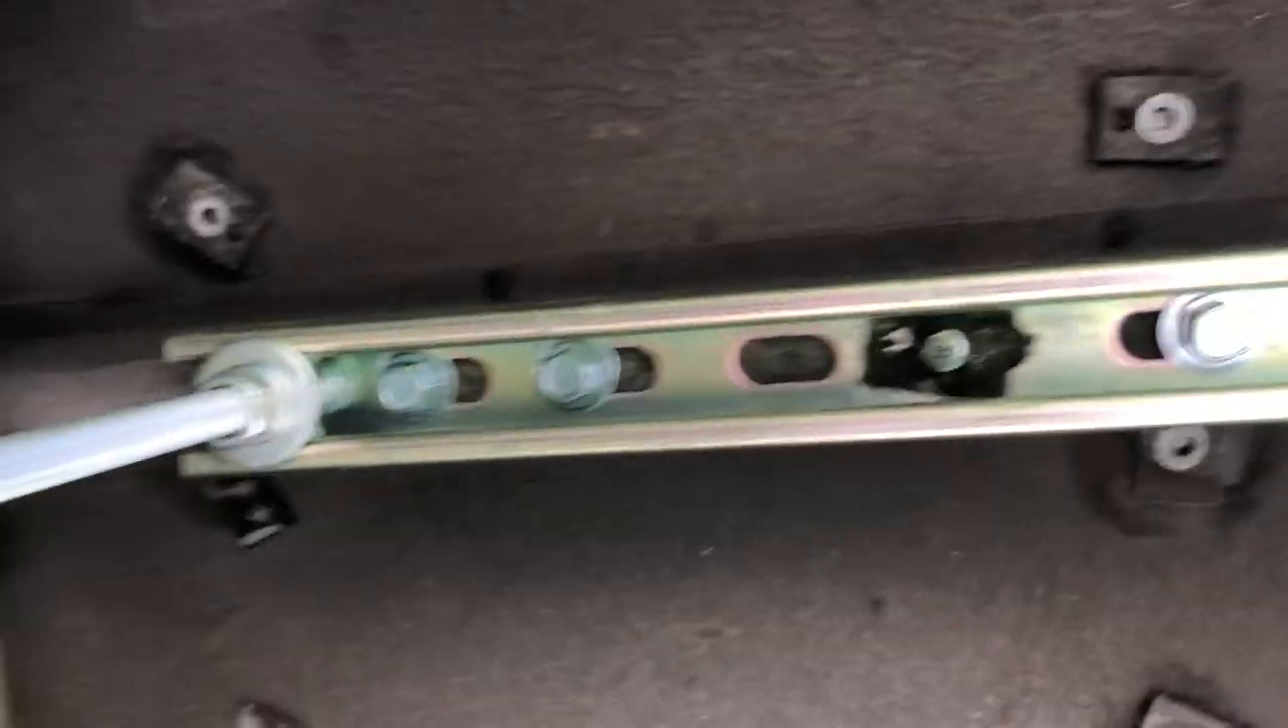Dawn took these cross beams here and then installed them with many, many bolts.